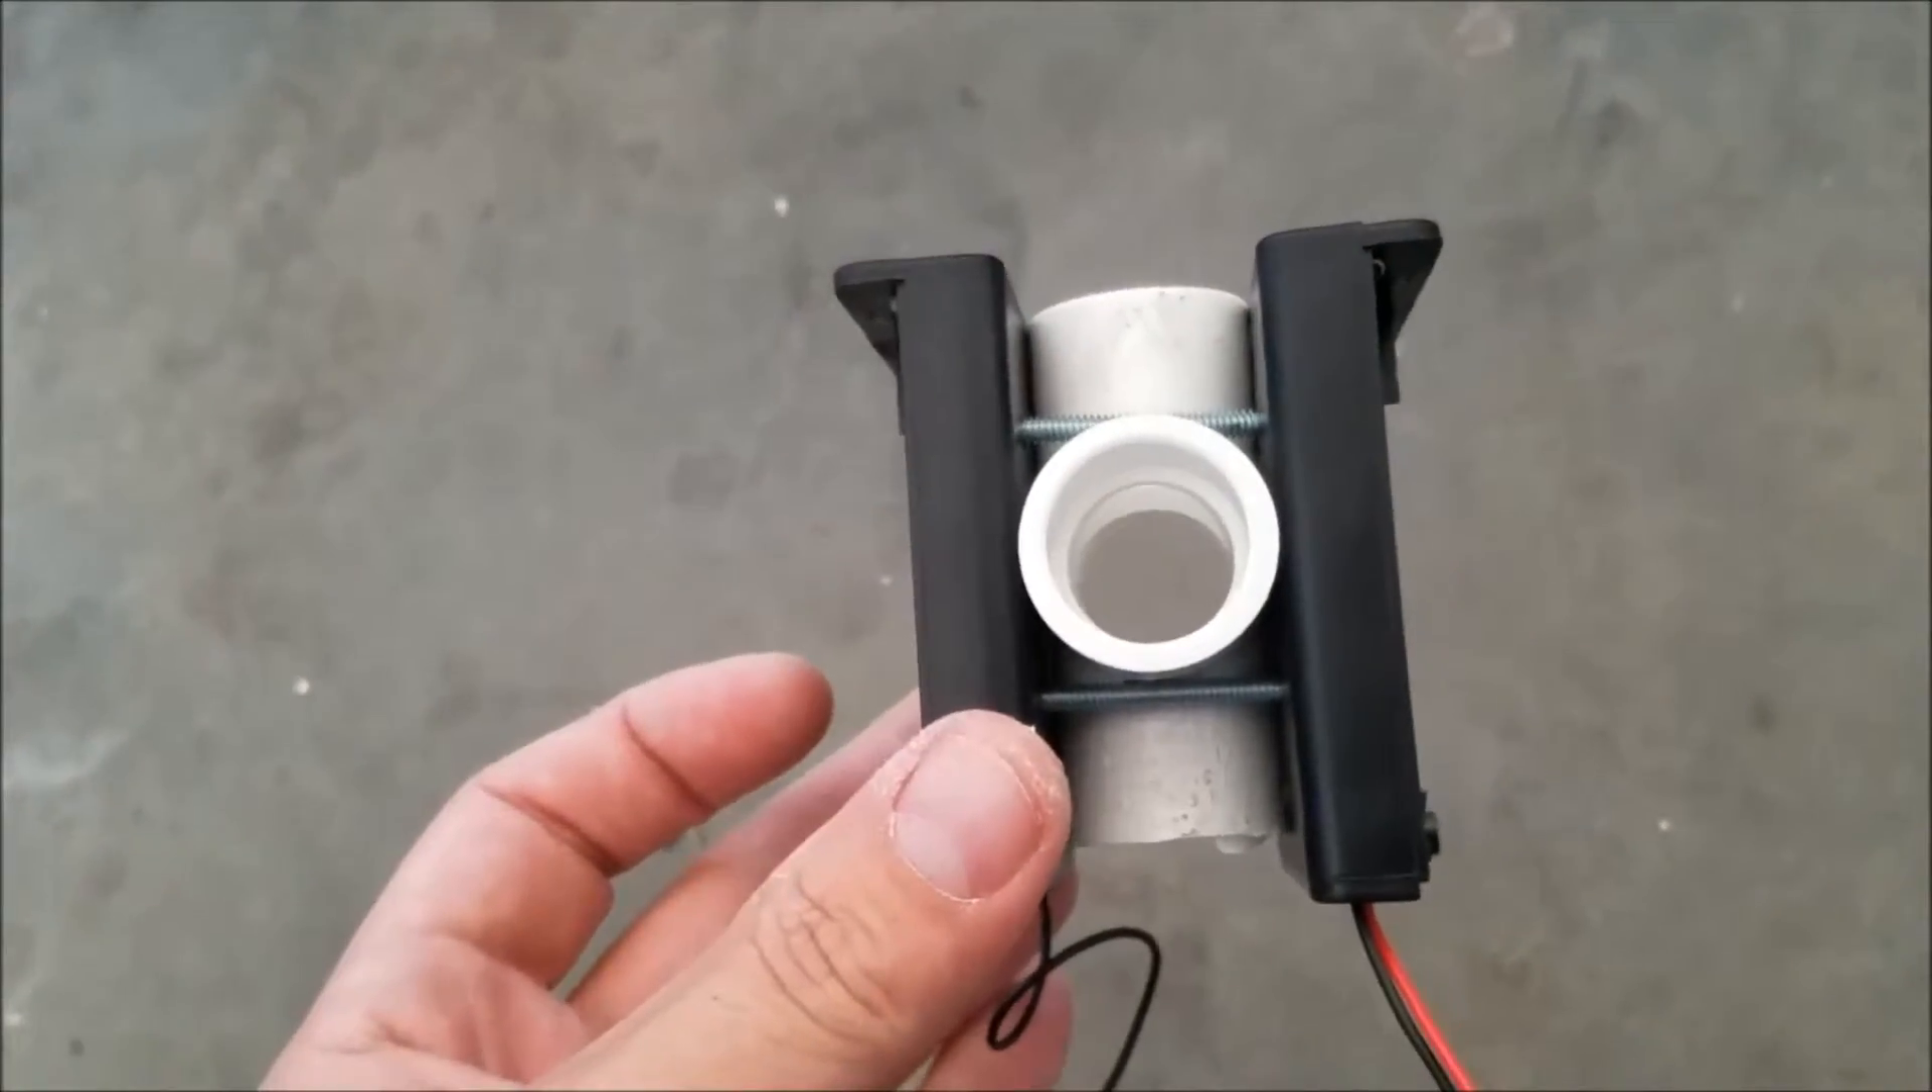Here we are with the bolts attached to the coupling.